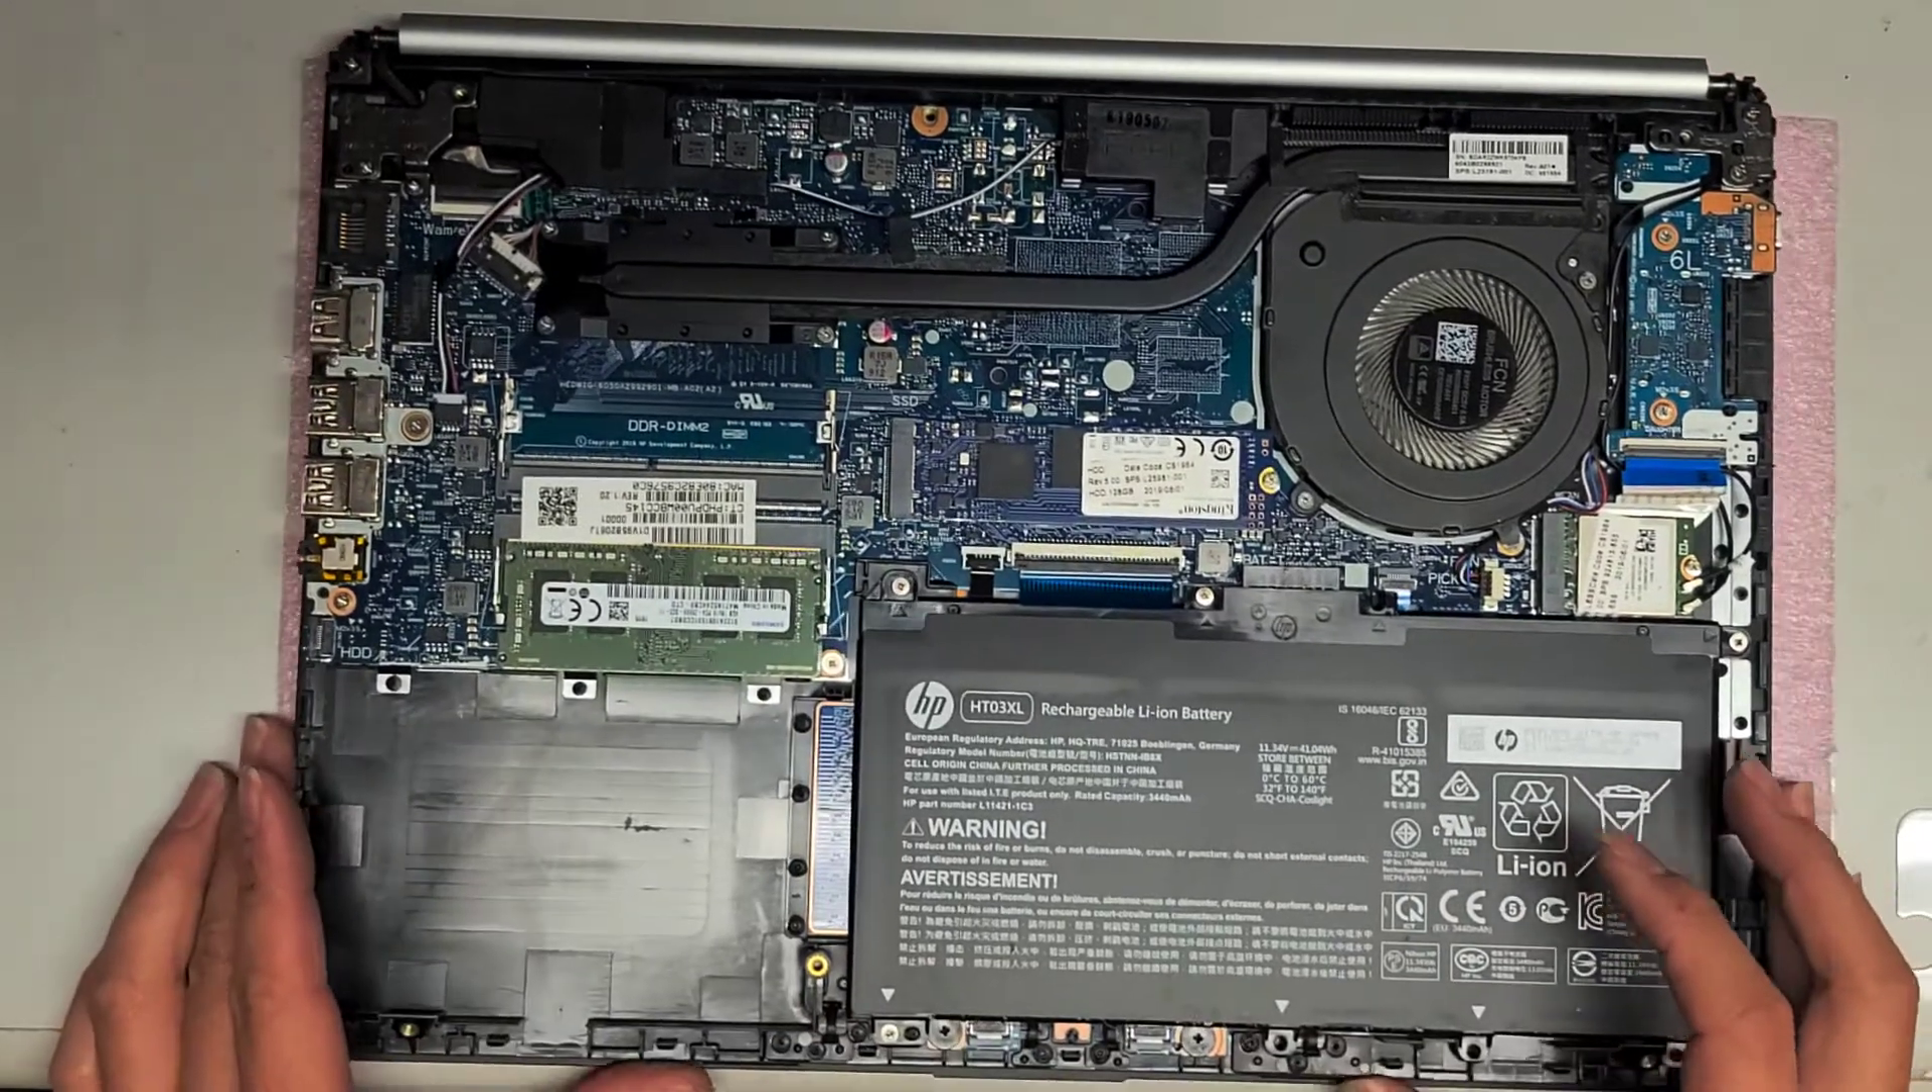So we've got the bottom cover off the computer.